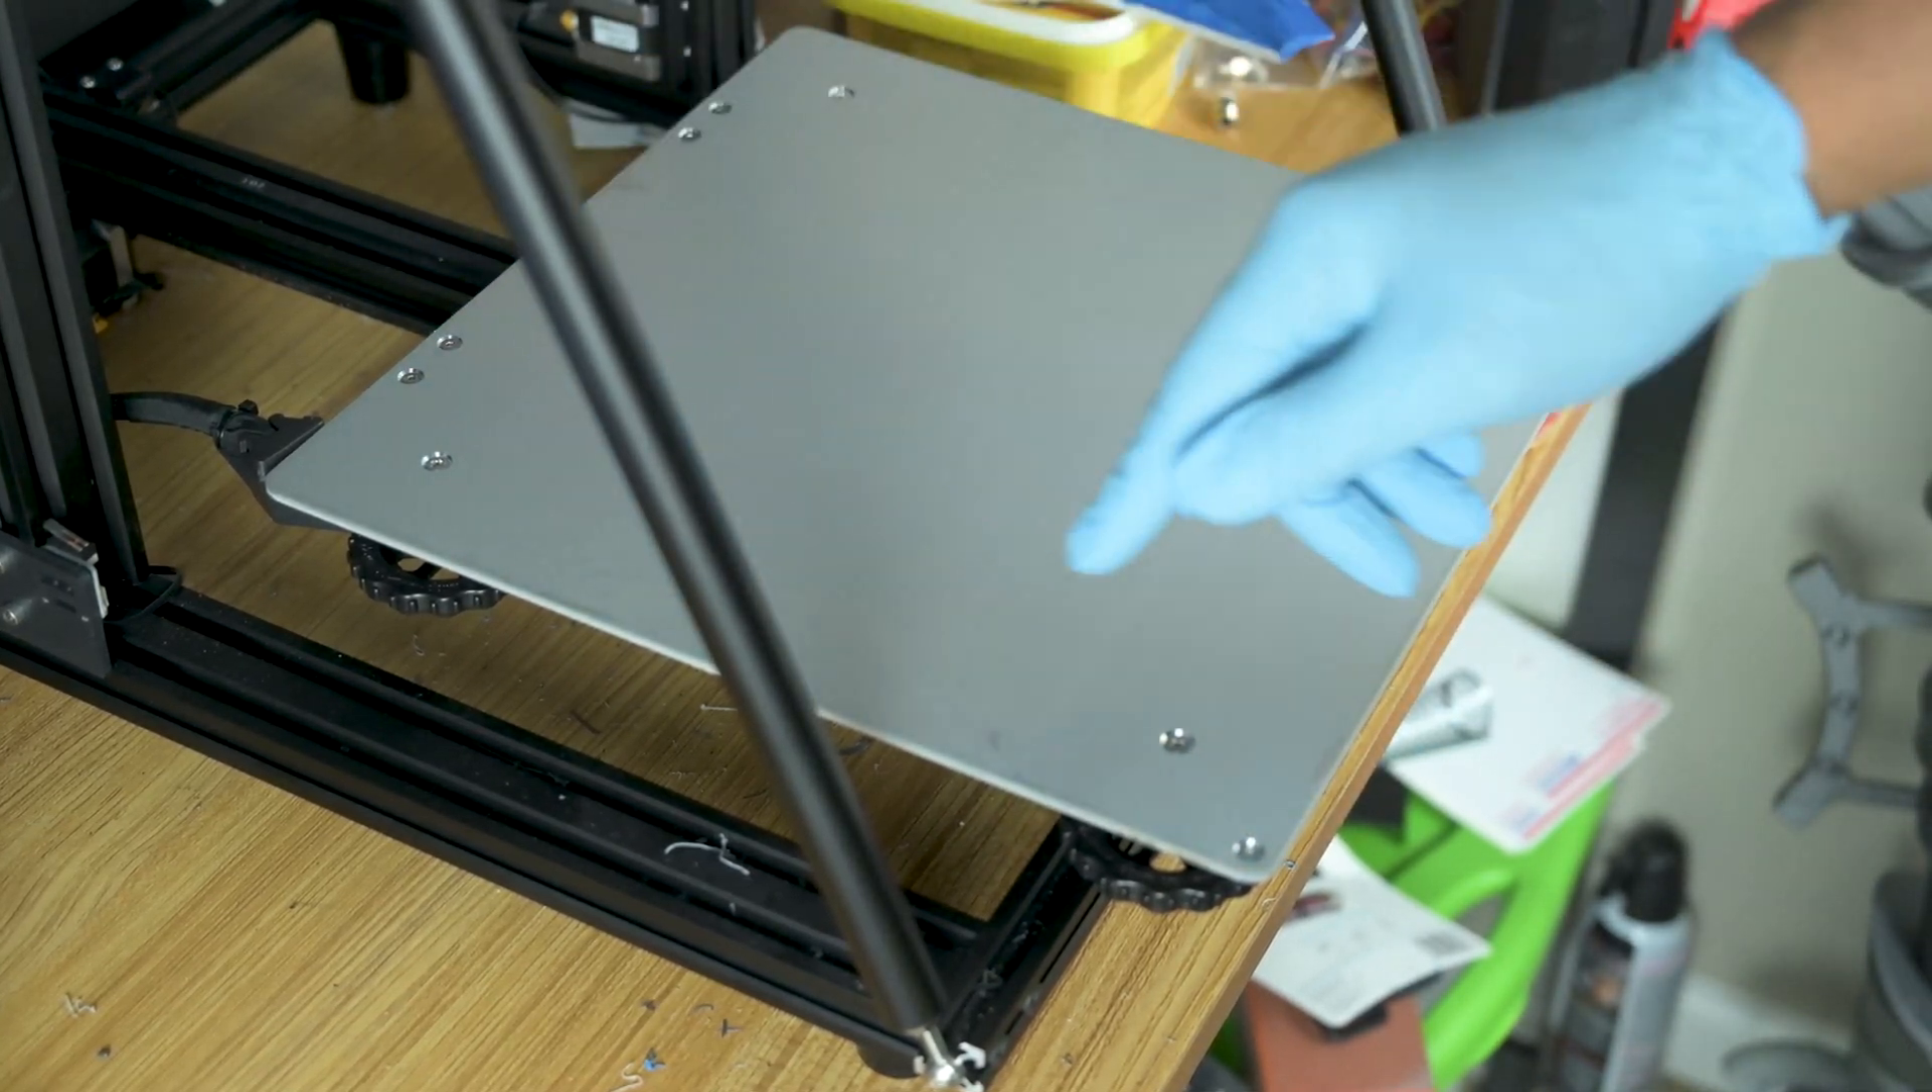All right so we have all of our screws back in place.